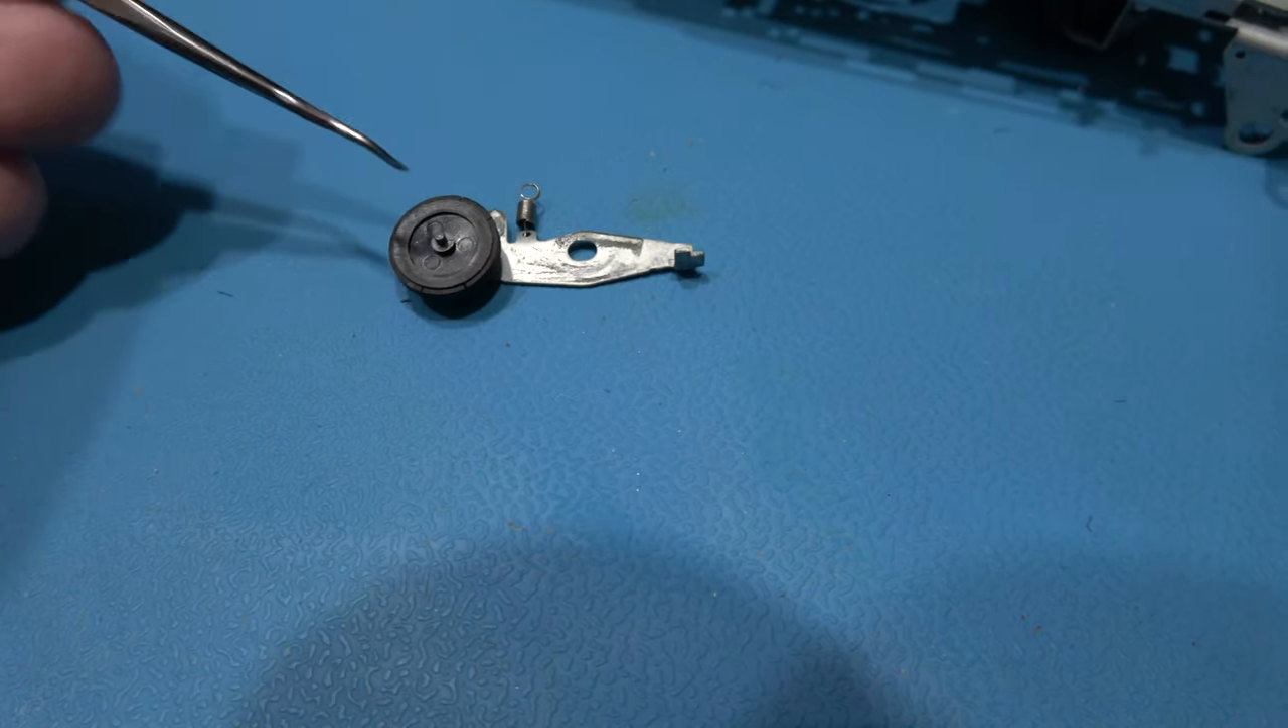There's the old idler tire and its bracket removed.